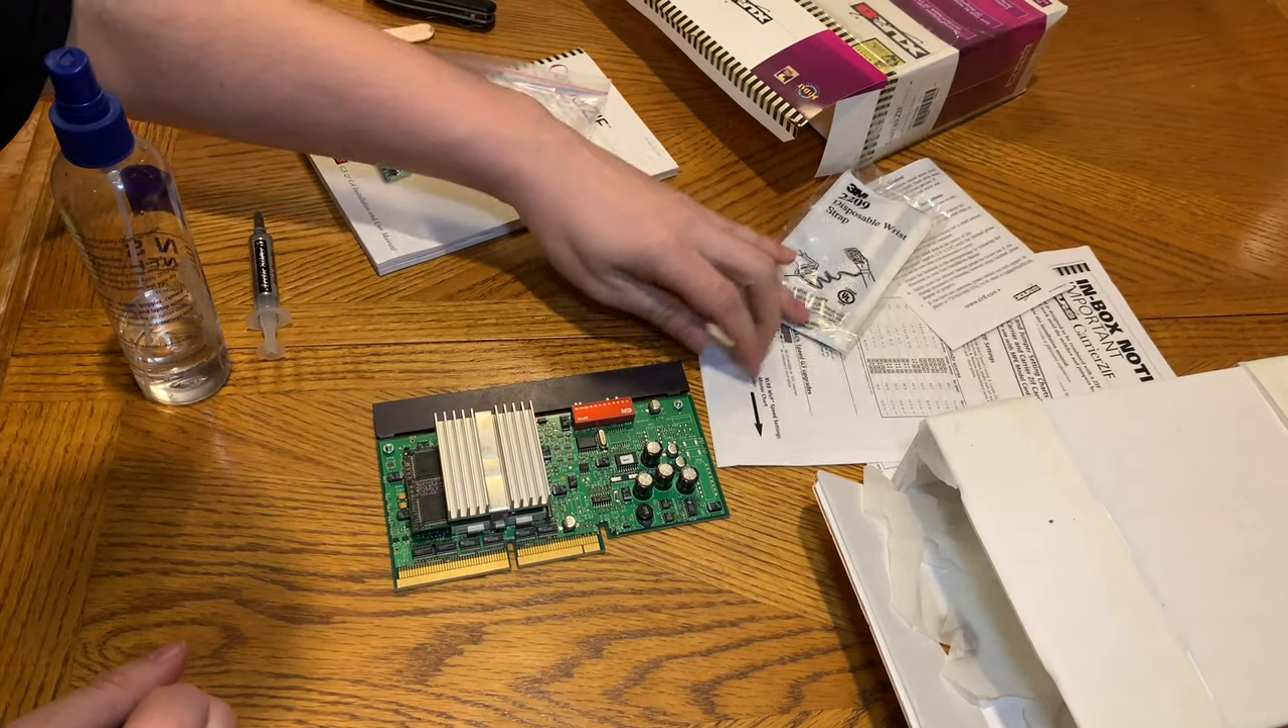Now we have the heat sink installed.